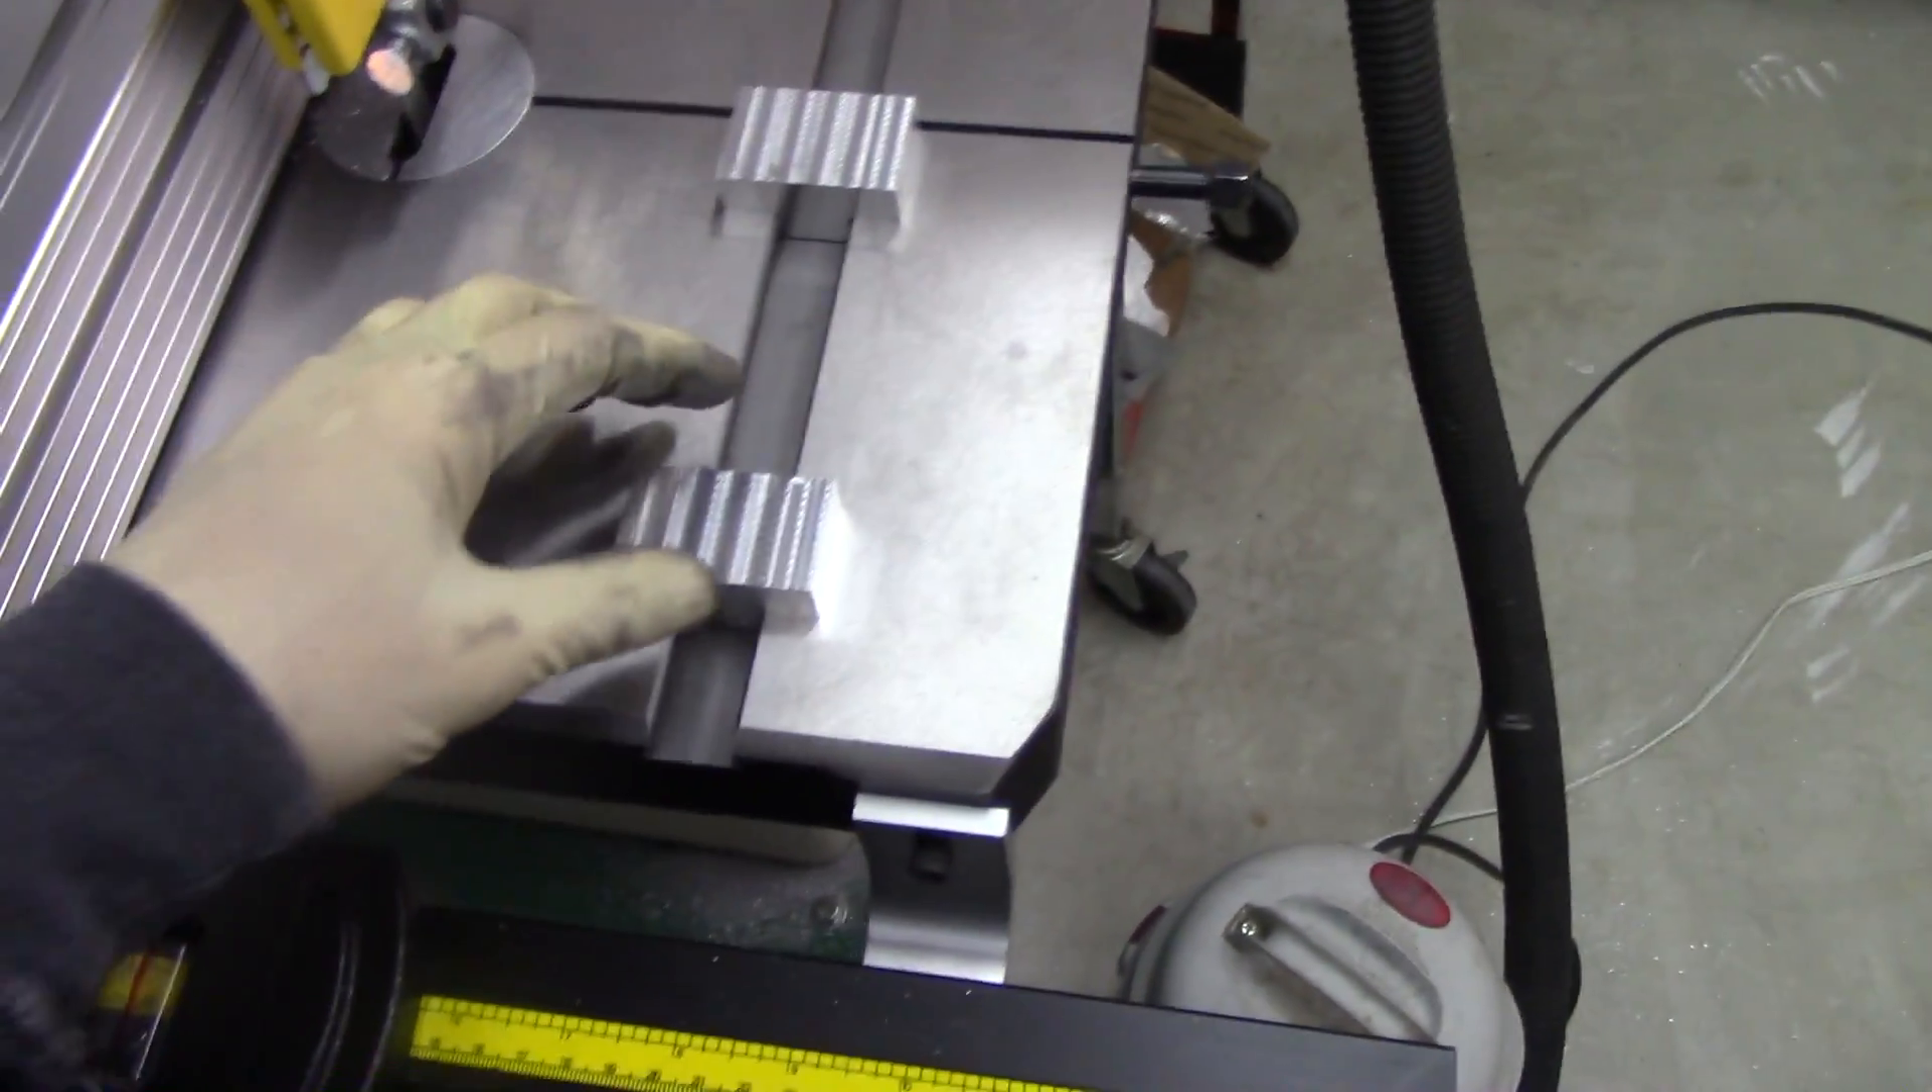Okay, so as you can see, we've finished the milling on the two sliders, and they fit into the track just like this, and they slide back and forth.